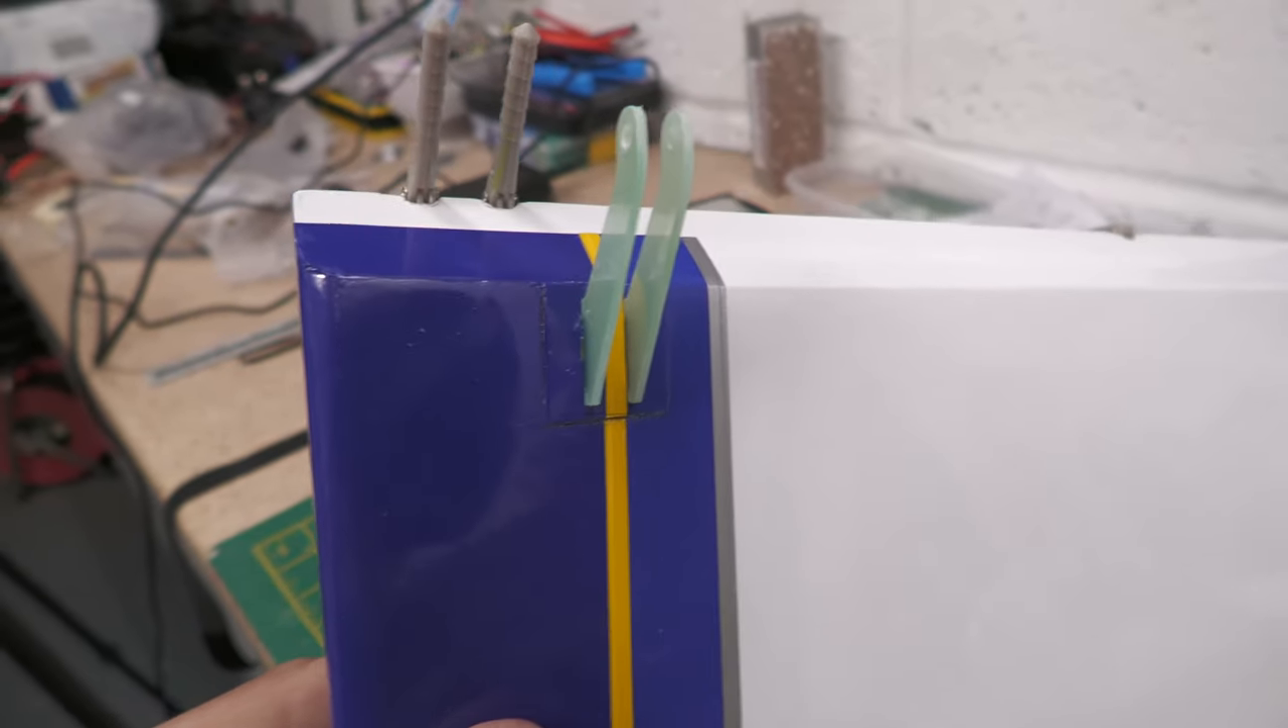Both horns now on the rudder. They've come out pretty well. I quite like that covering going back in there just to finish it off.